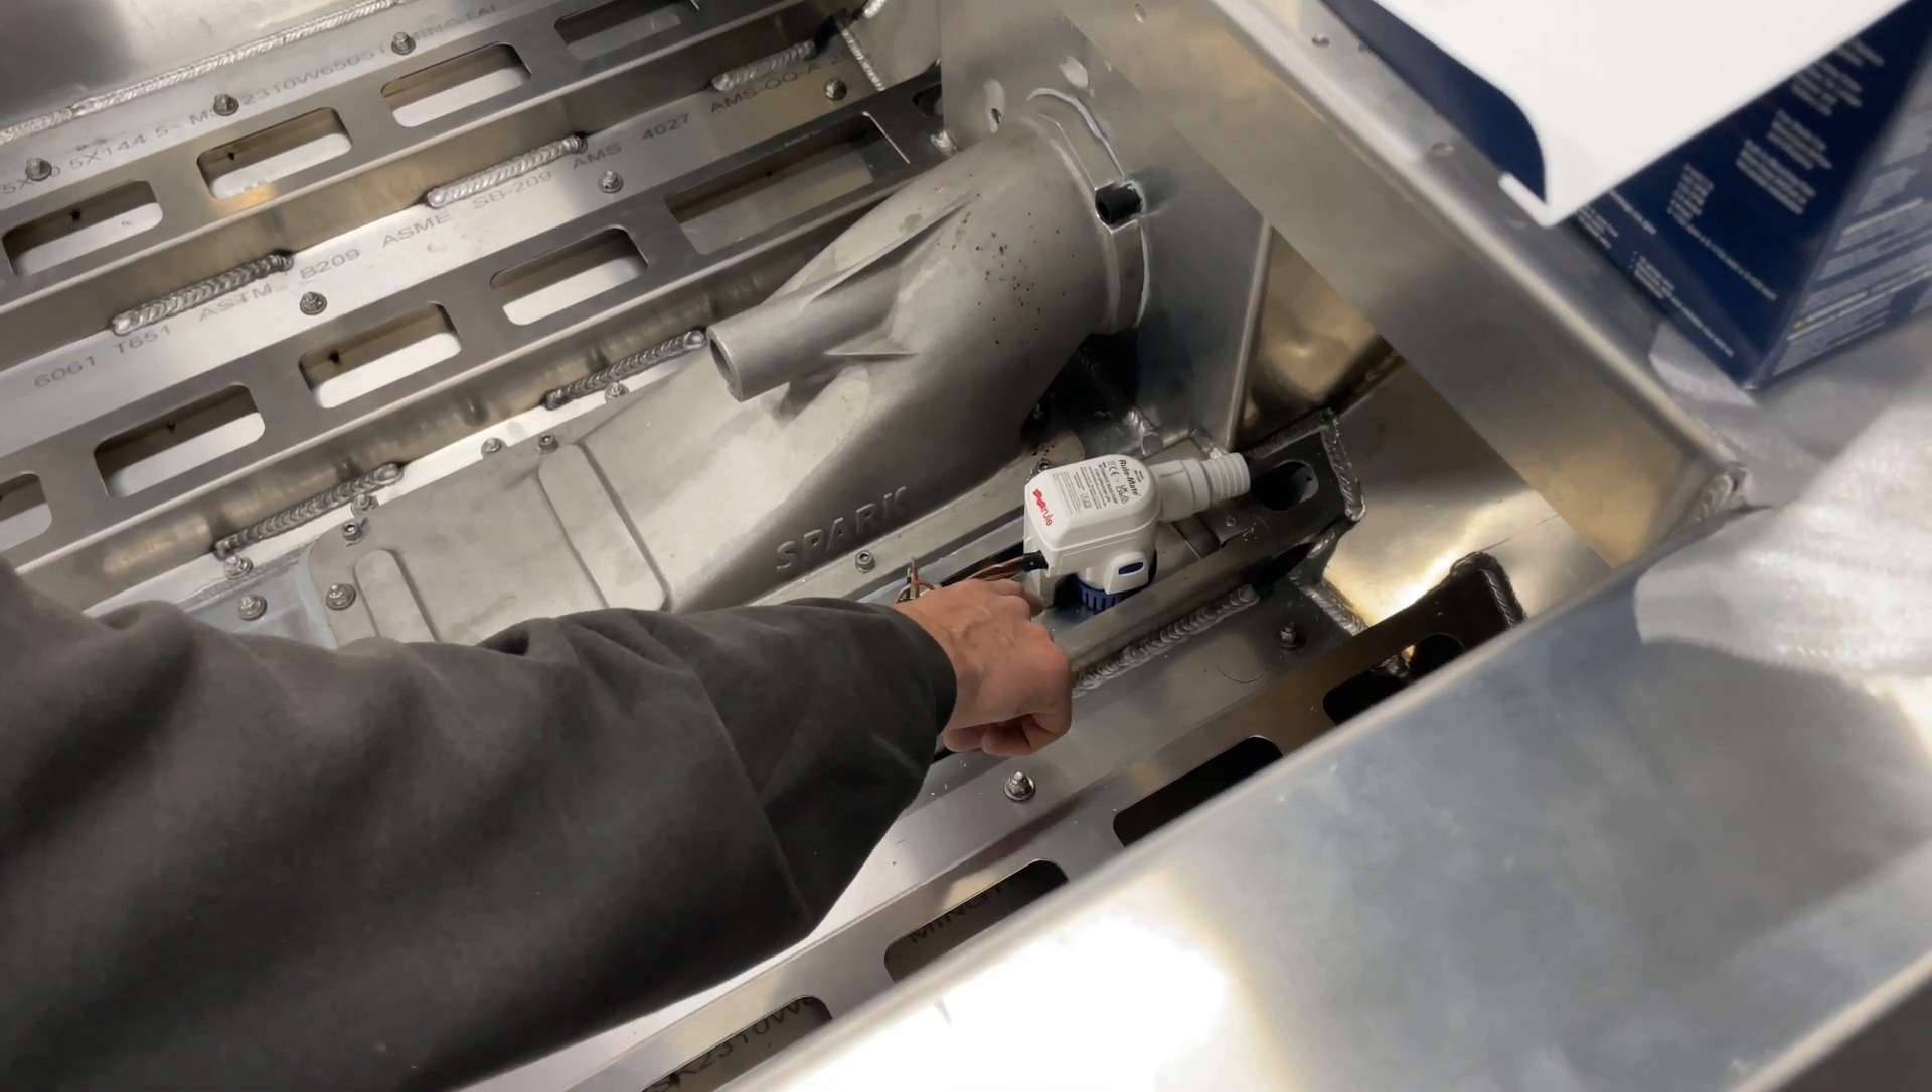In the bilge here we've got our bilge pump mounted.